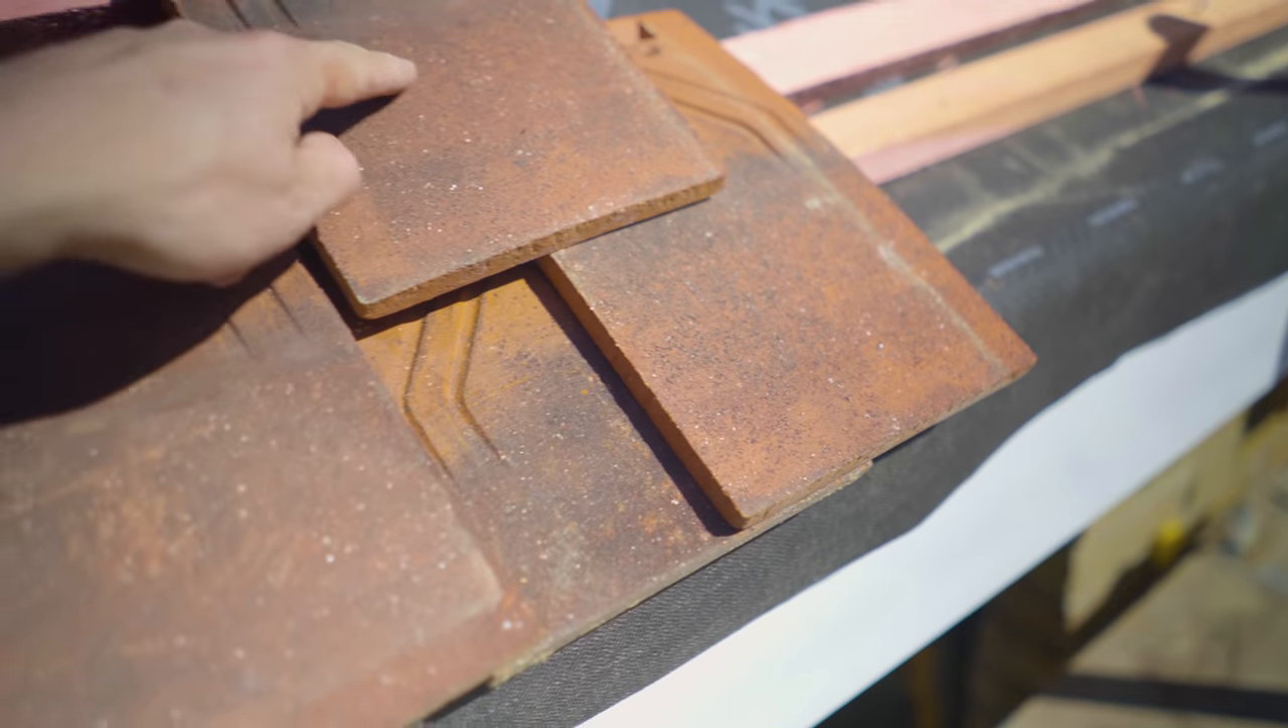You can see that this top tile overlaps this bottom tile going over this one.